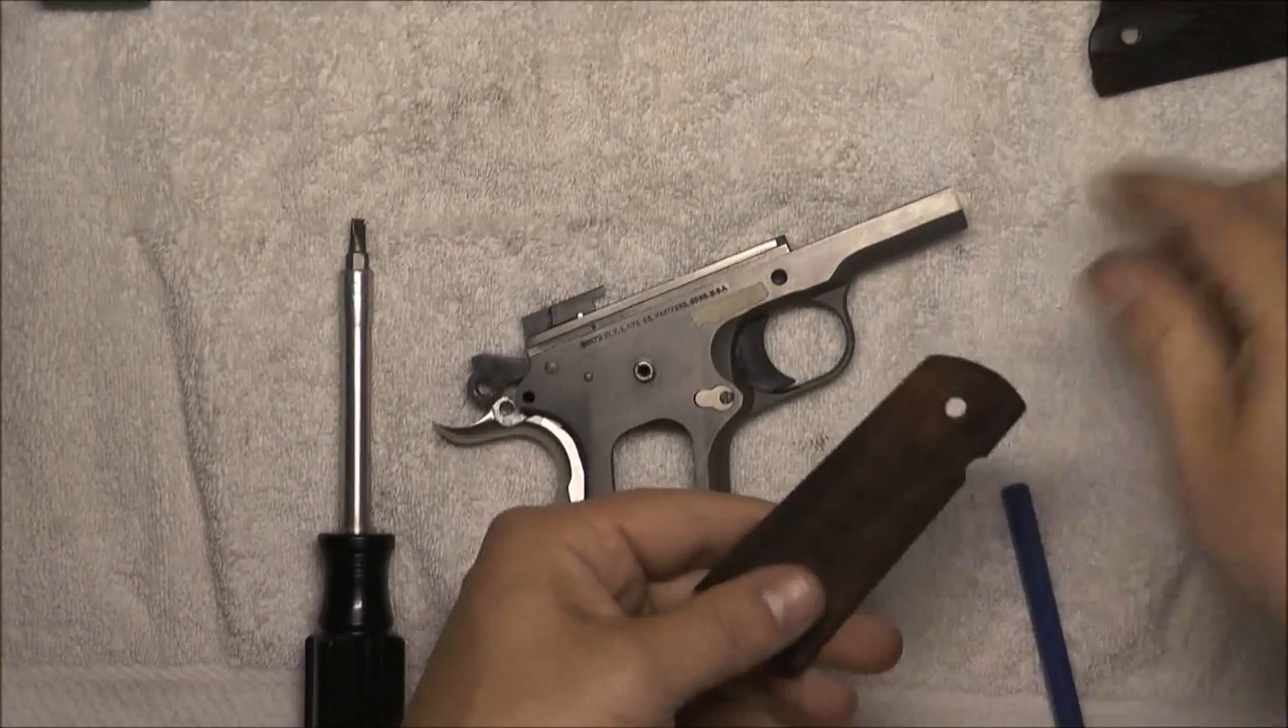Okay, we've got the grips removed.